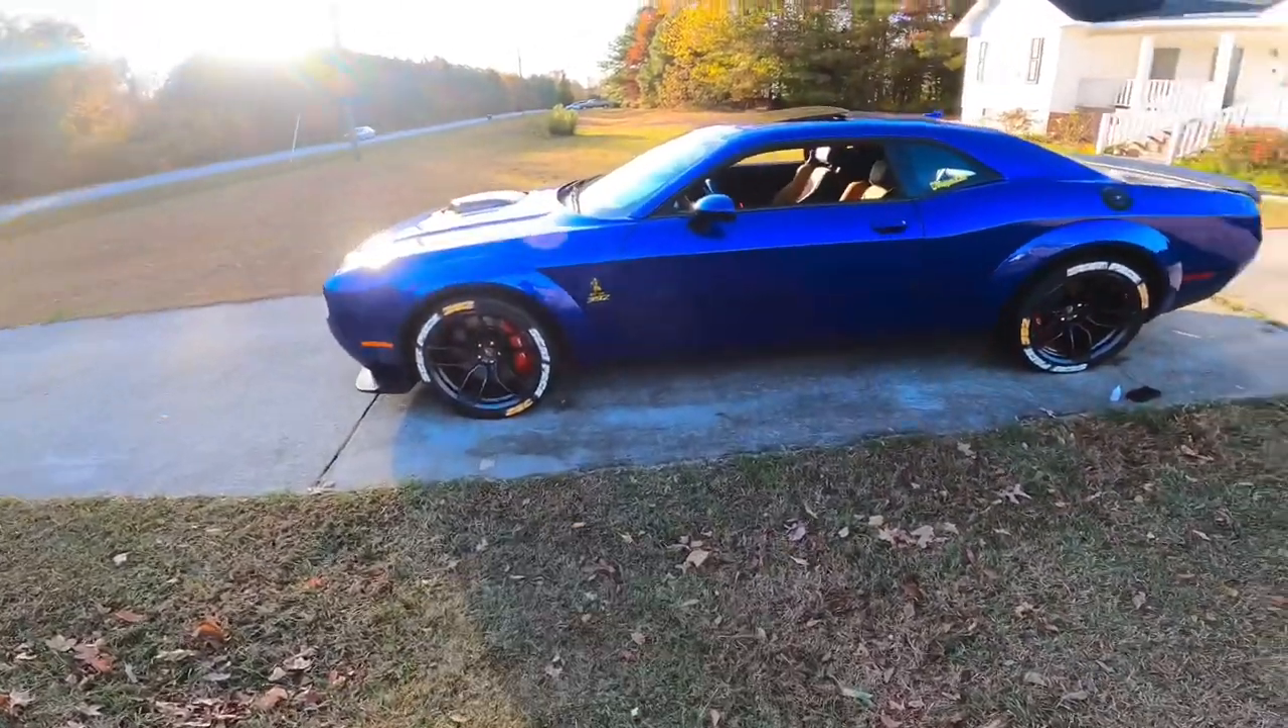Got all my tire stickers put on that looks crazy good.